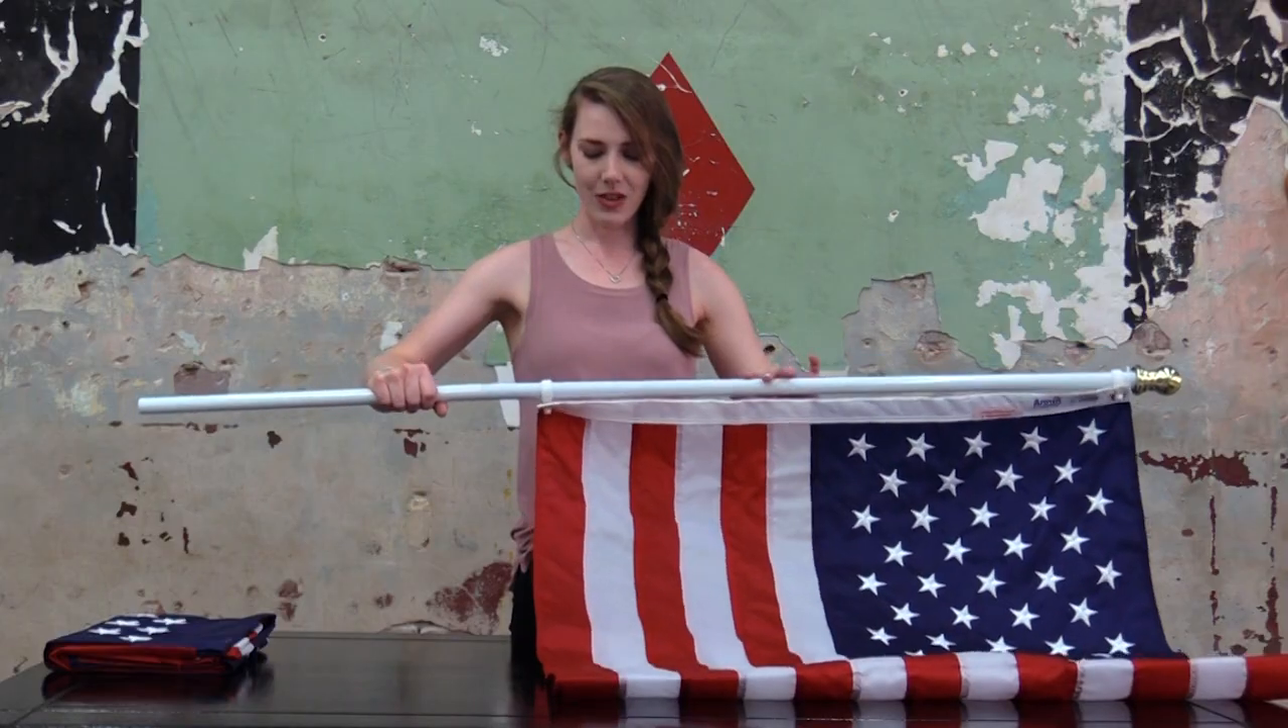There we have our flag on our pole.